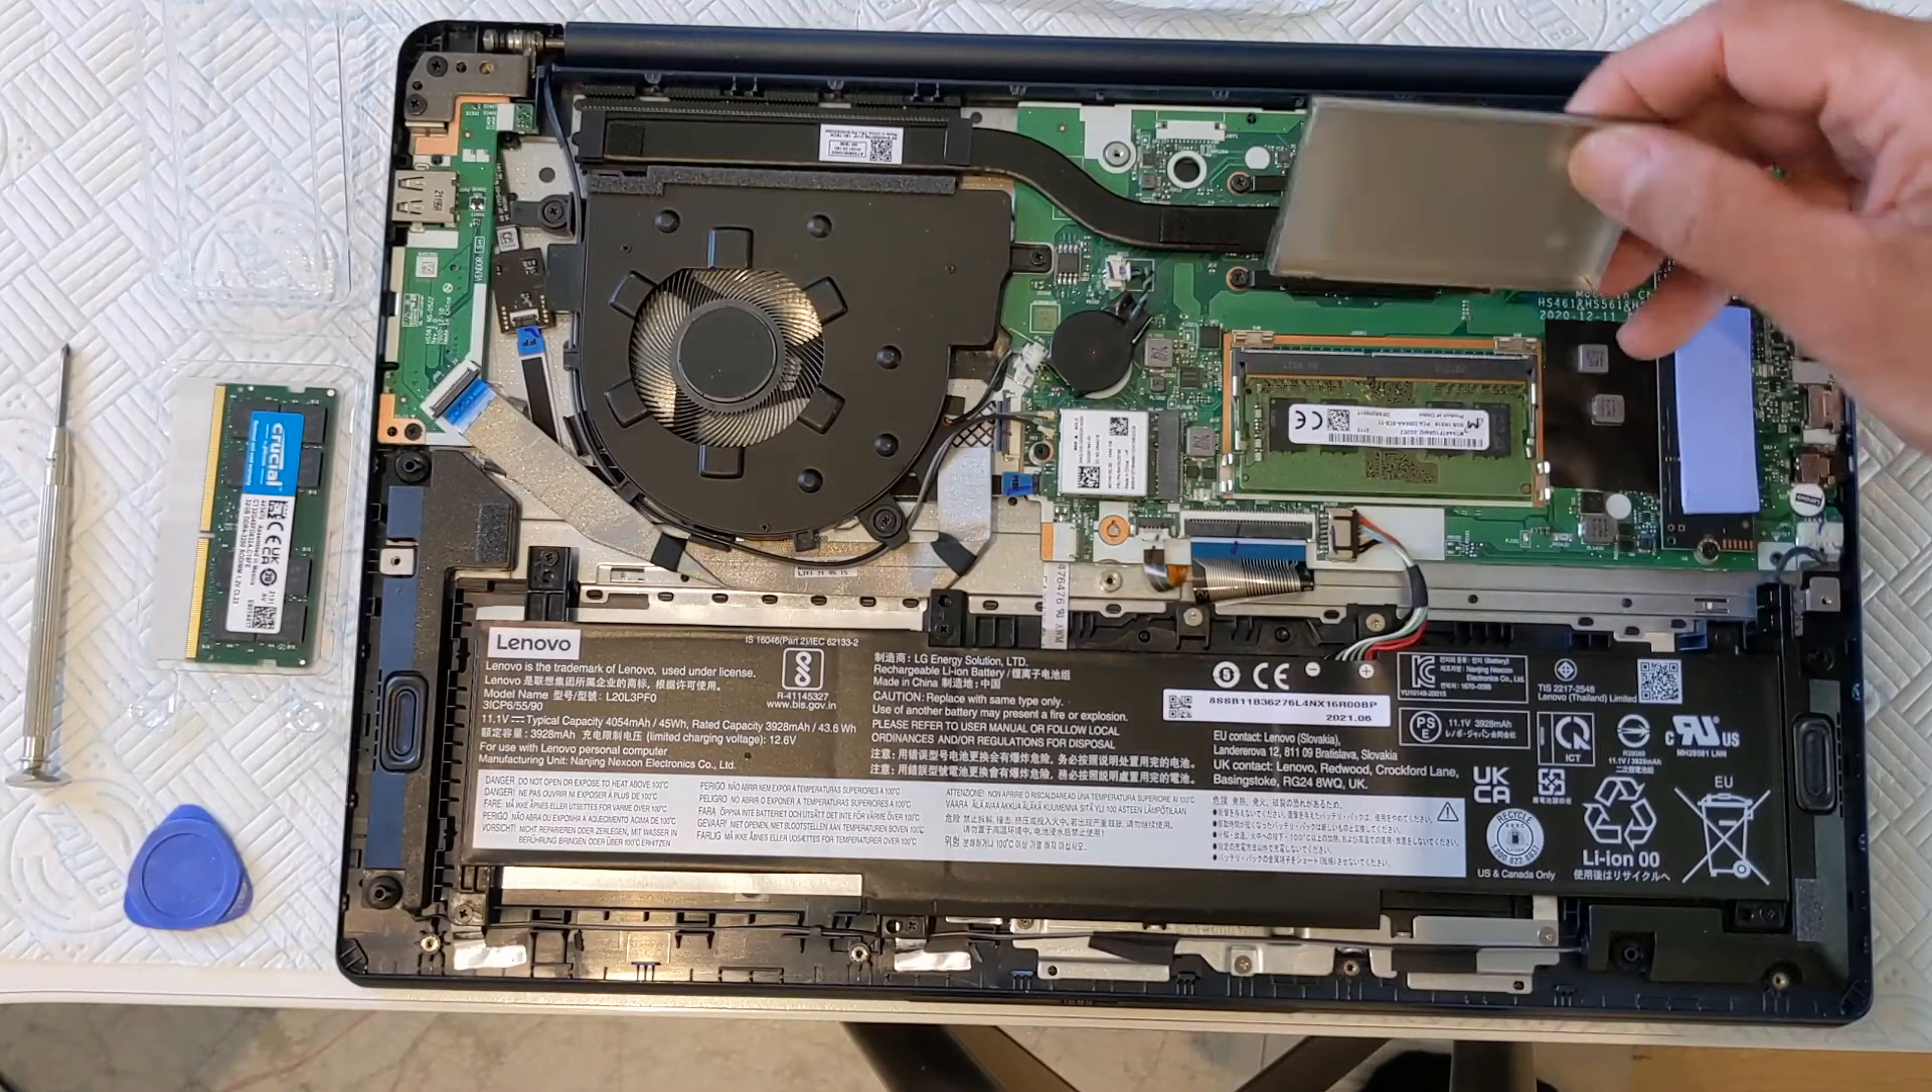Next, I've taken off this metal shroud from the memory area here.